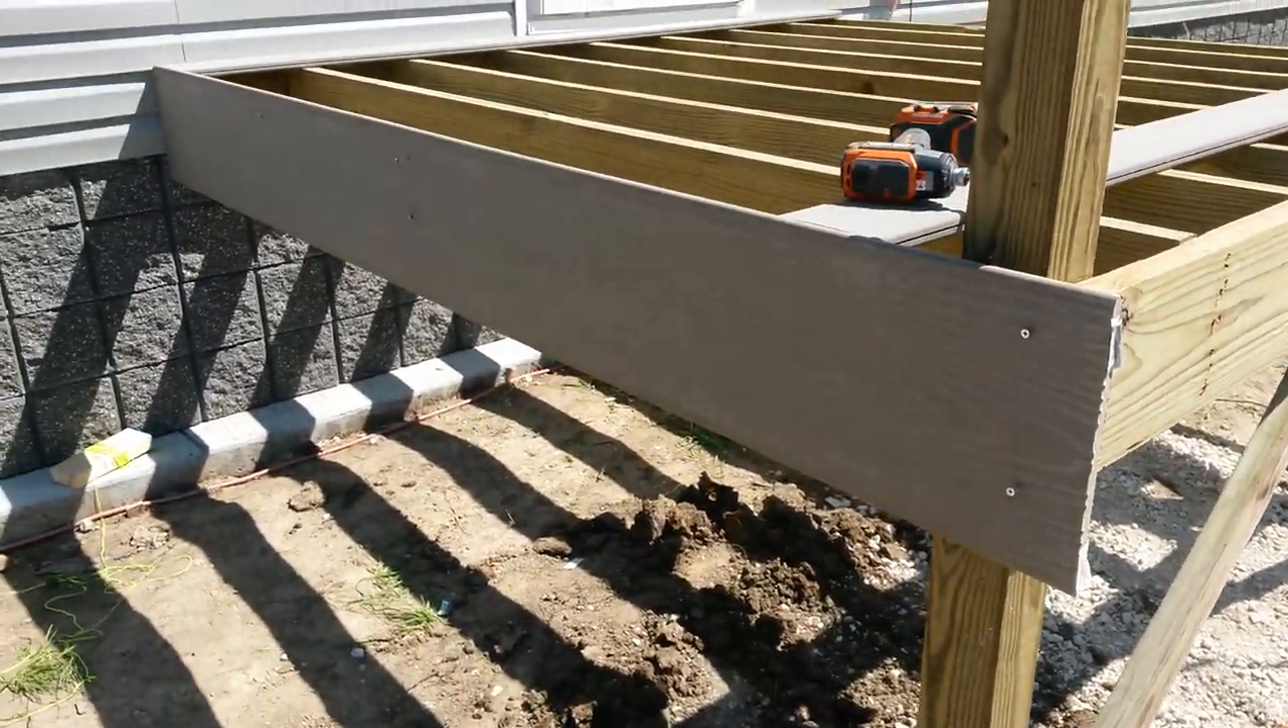I got the skirt board on because I got to get my stairs stringers figured out.